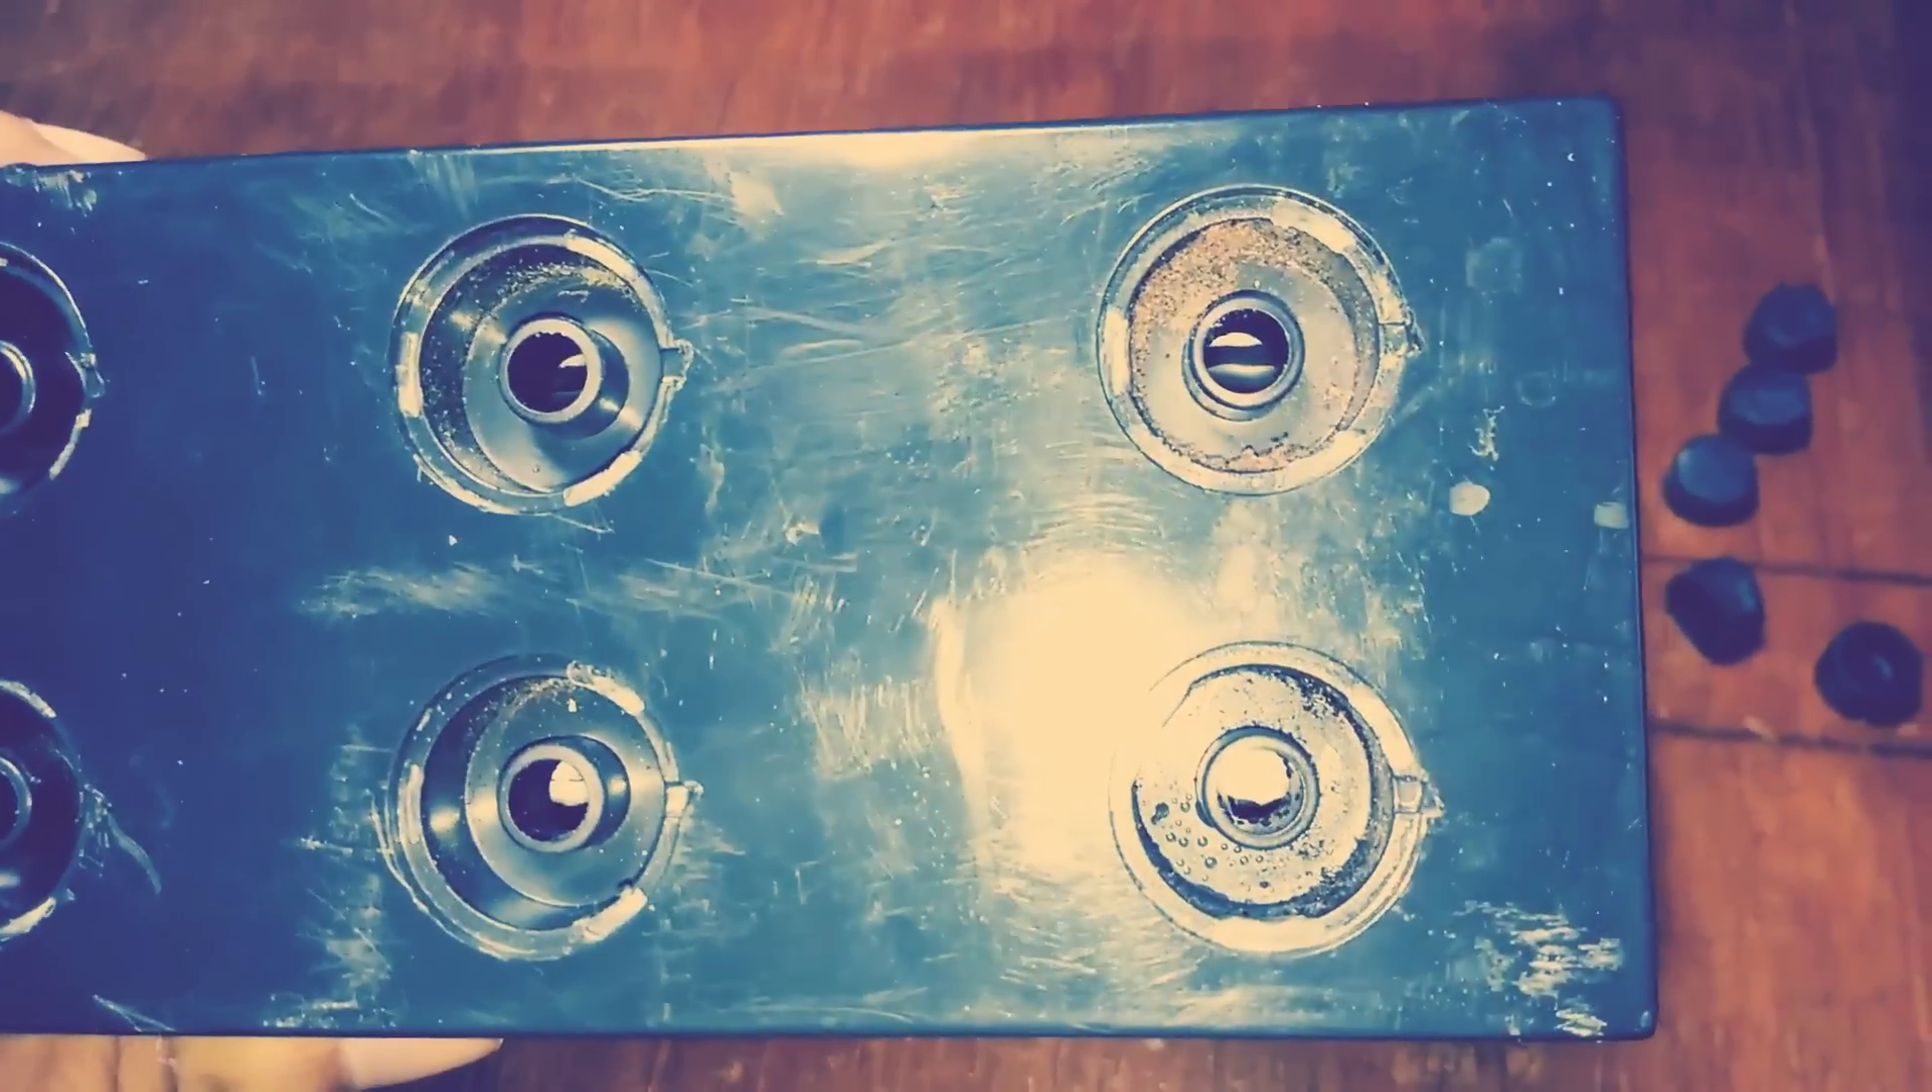Okay all rubber caps are removed and this is inside the battery.